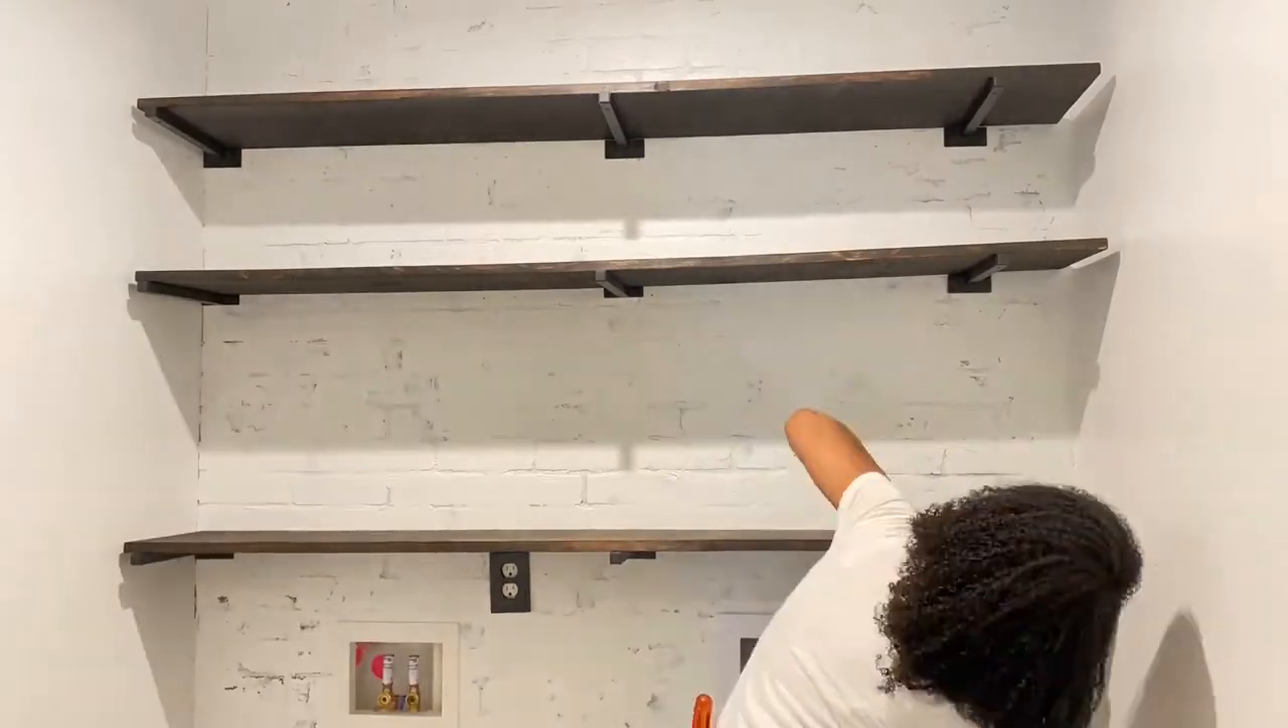And here's the final product of the shelf install.